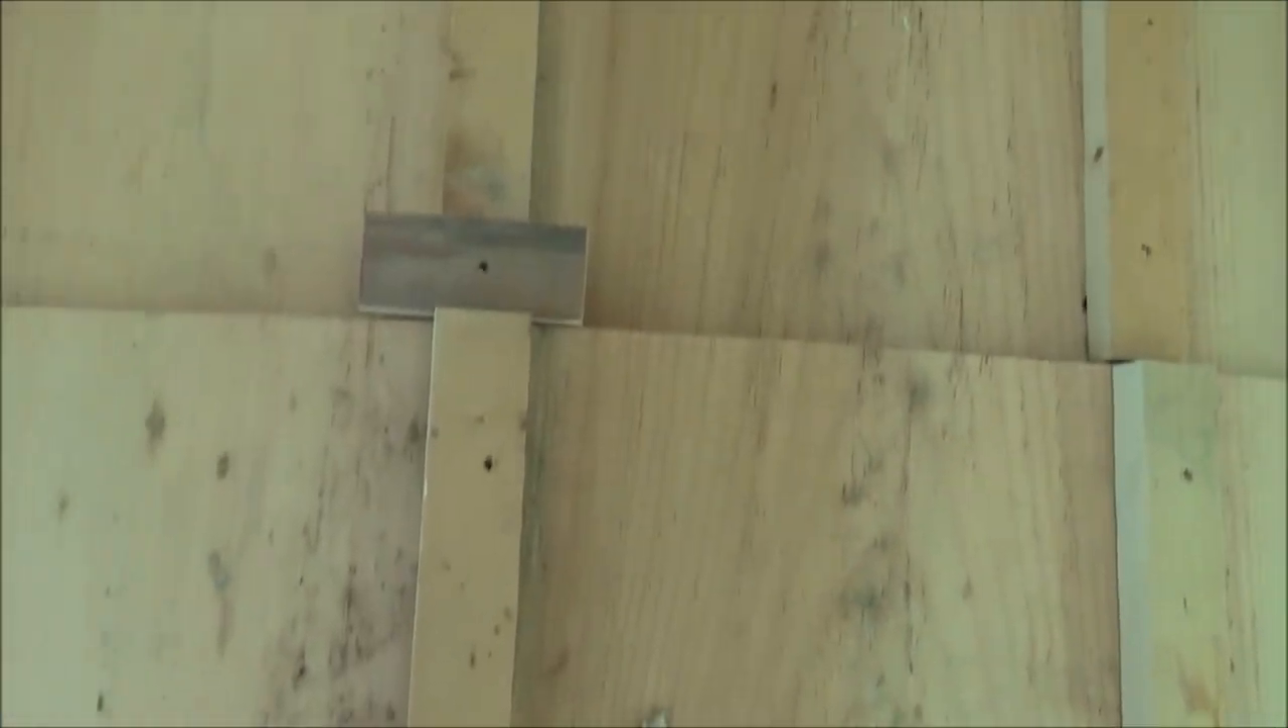And, of course, we just covered the seam with the batten strip.